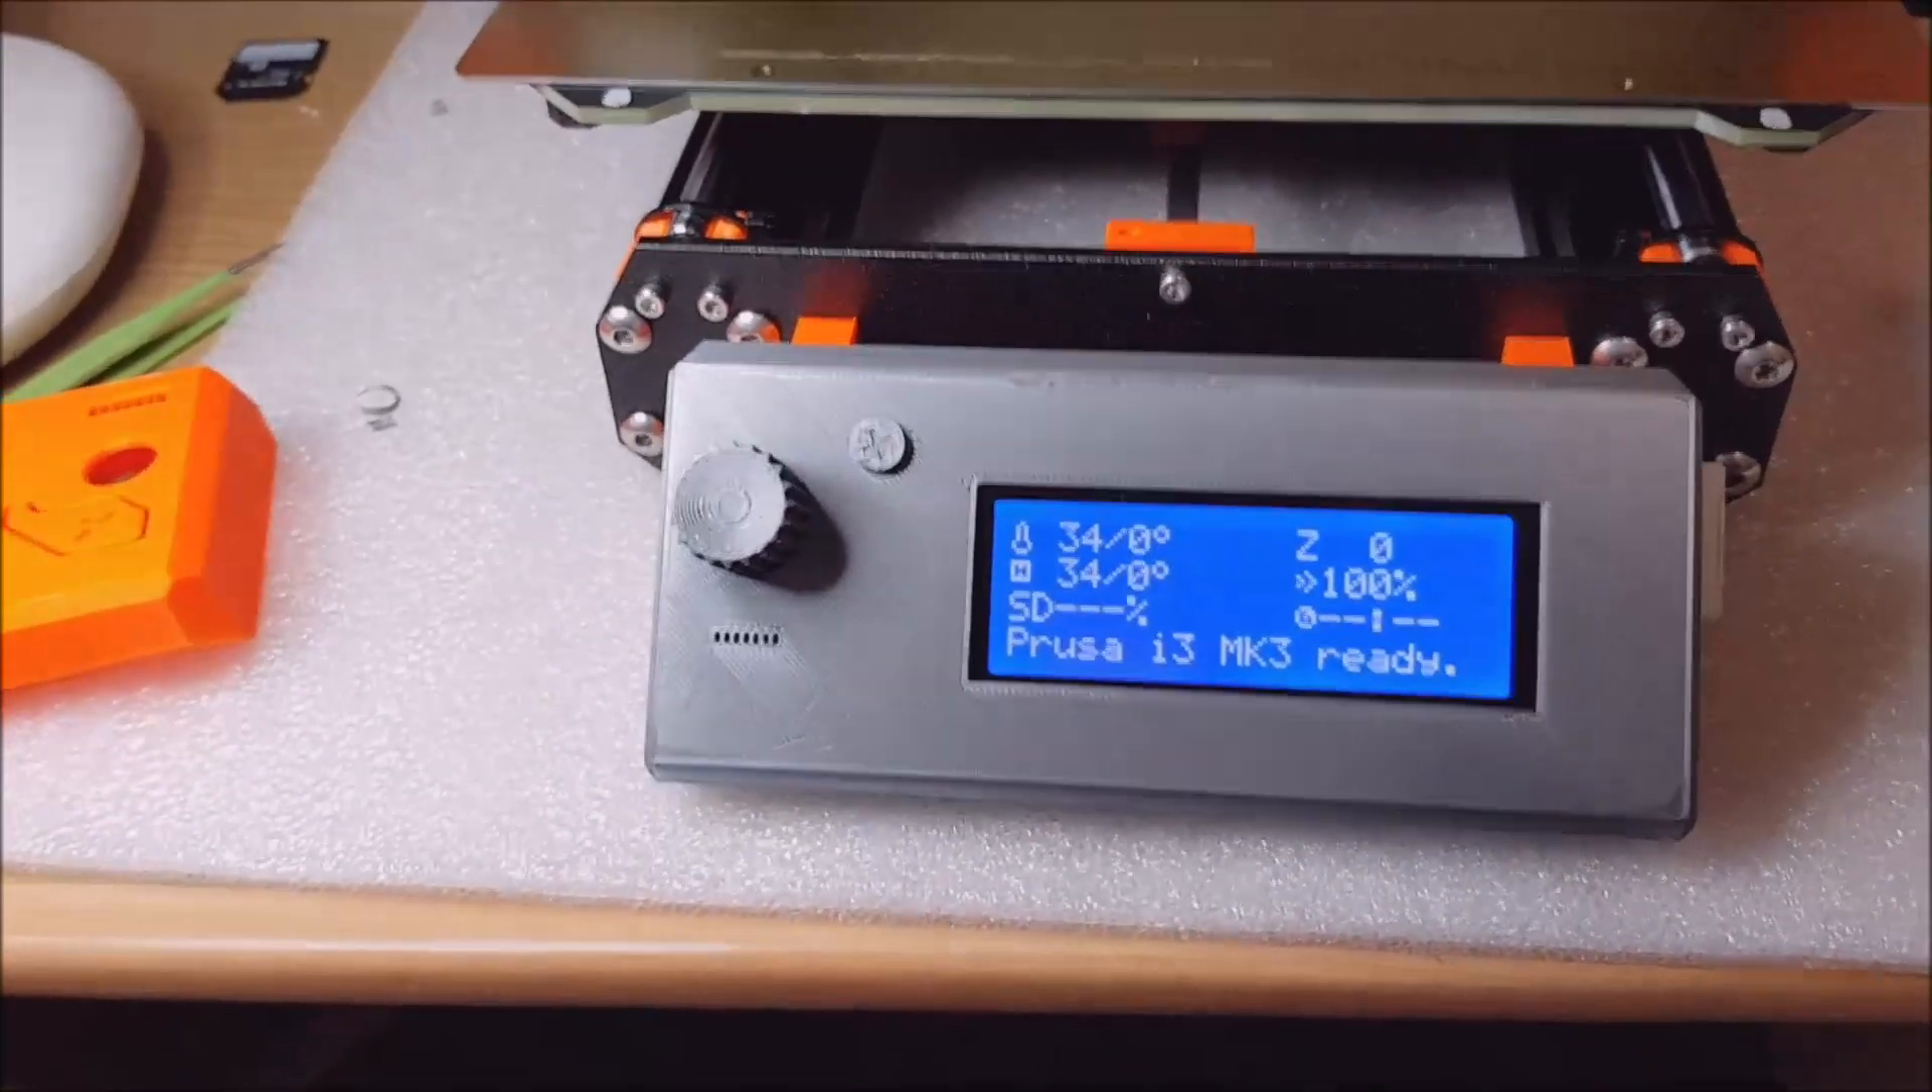Well as you can see I've got the new display cover printed out and in place.